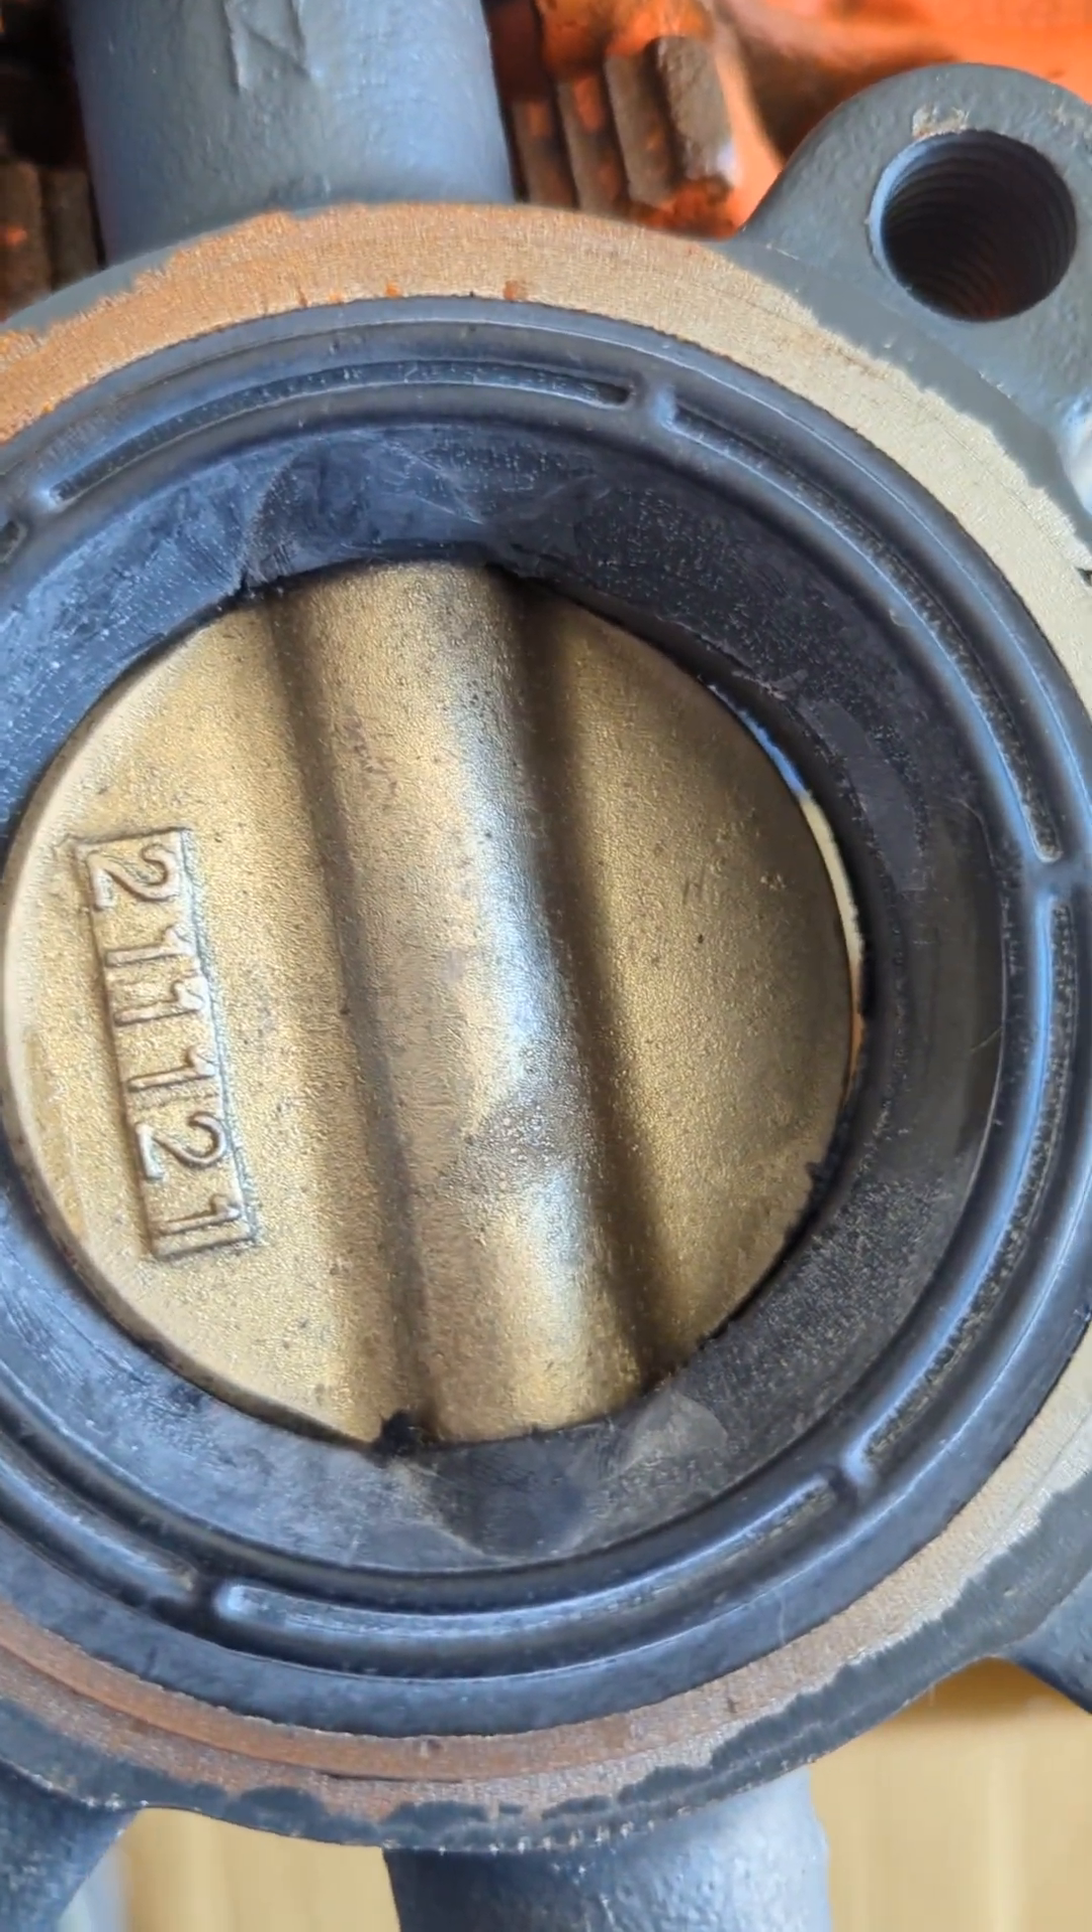As you can see on this particular valve, the disc is not closing all the way due to an improper set screw setting.